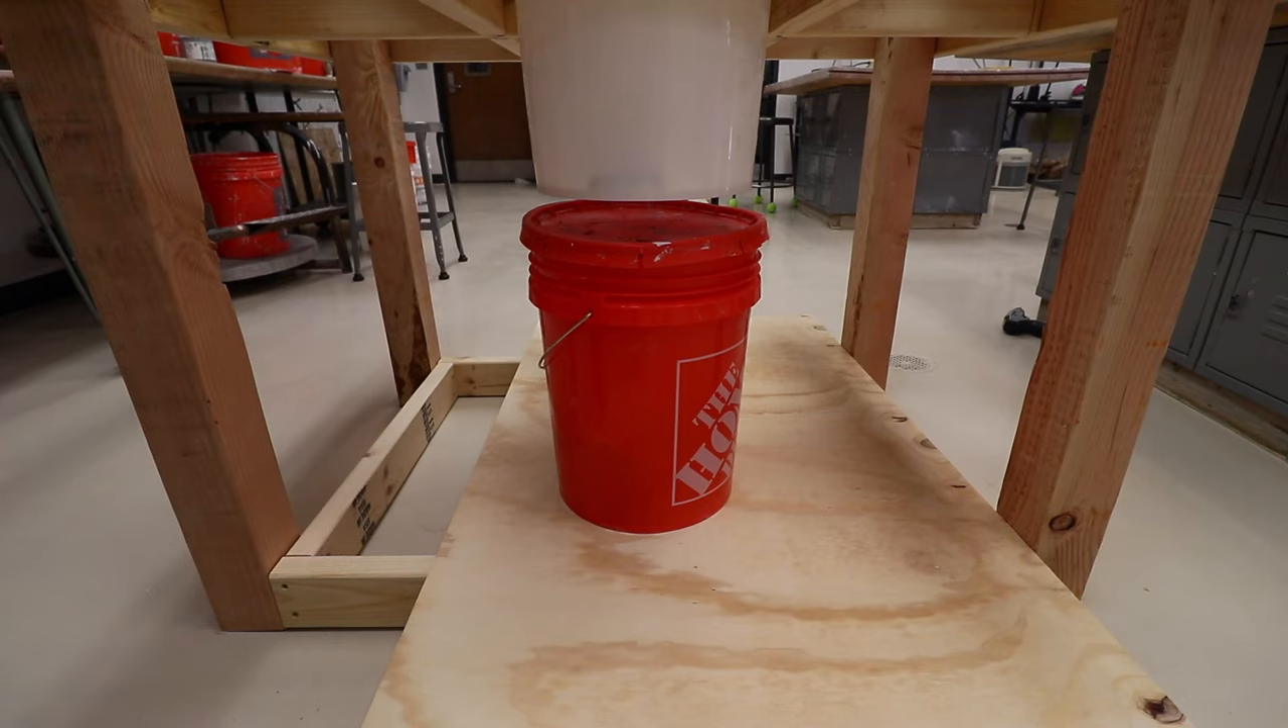I test fit to make sure that the bucket and a lid would fit underneath the buckets above and it fit great.